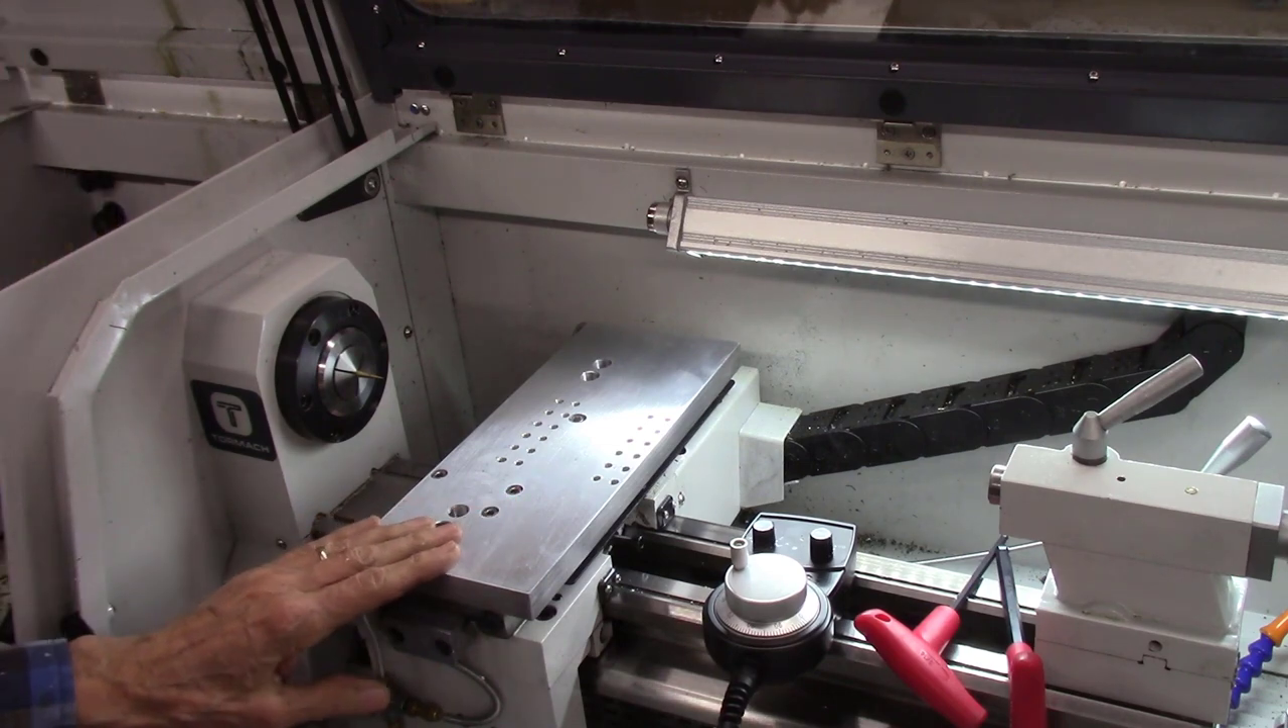Okay, I have my plate mounted on the lathe.